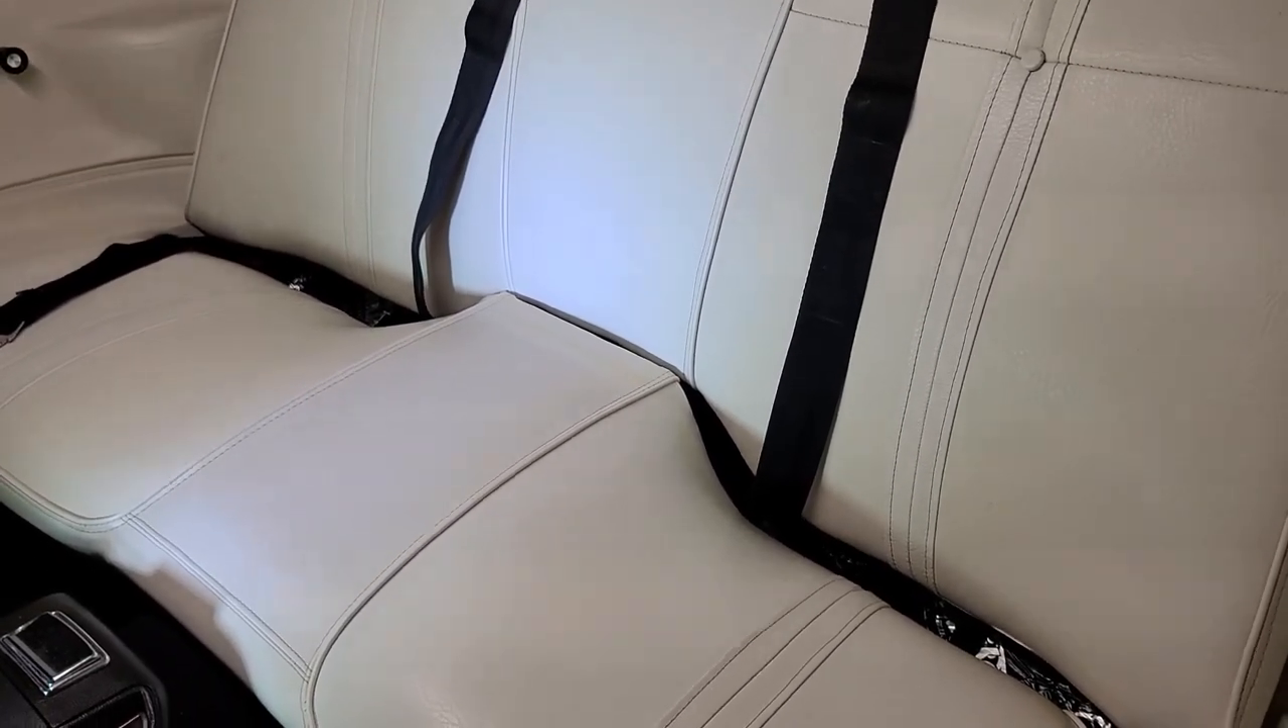Okay, so I've set the seat in the car. I've made sure that the seat belts are free.